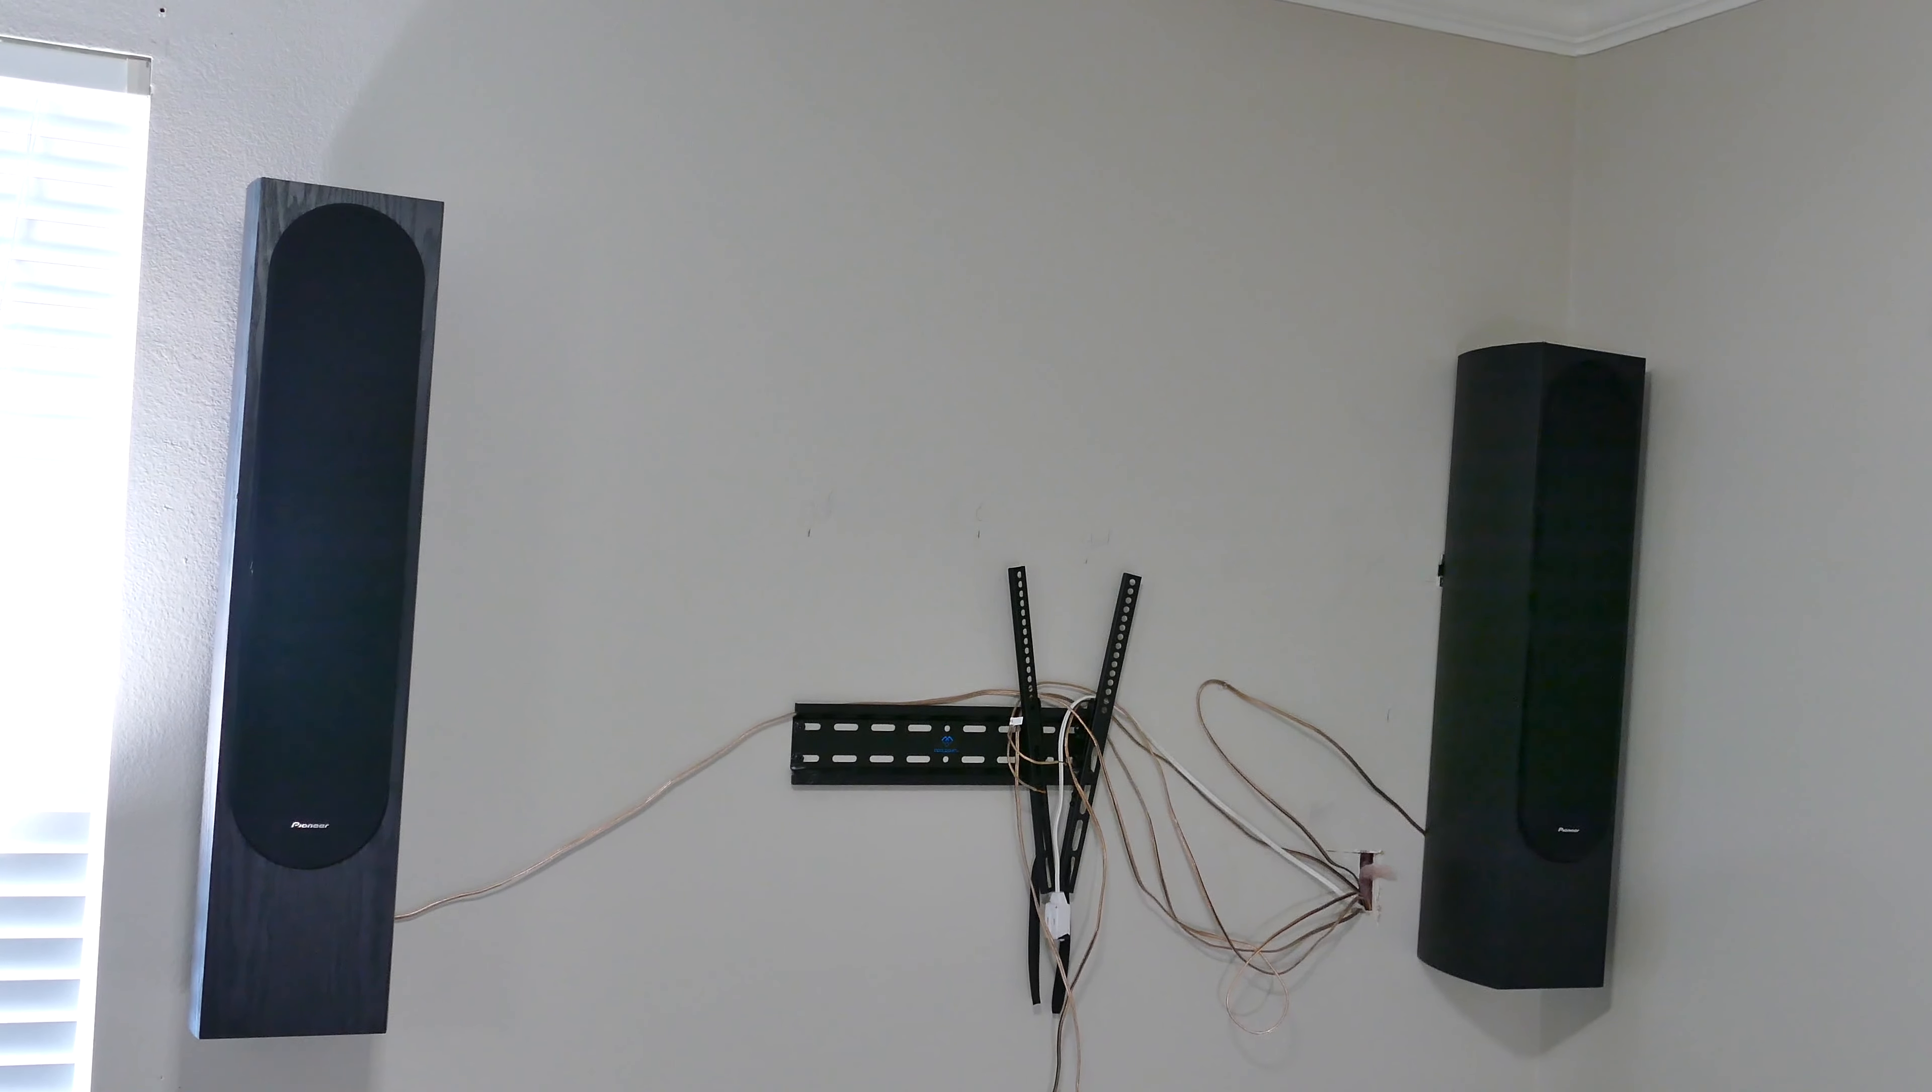And here's both speakers mounted they hung pretty nicely.